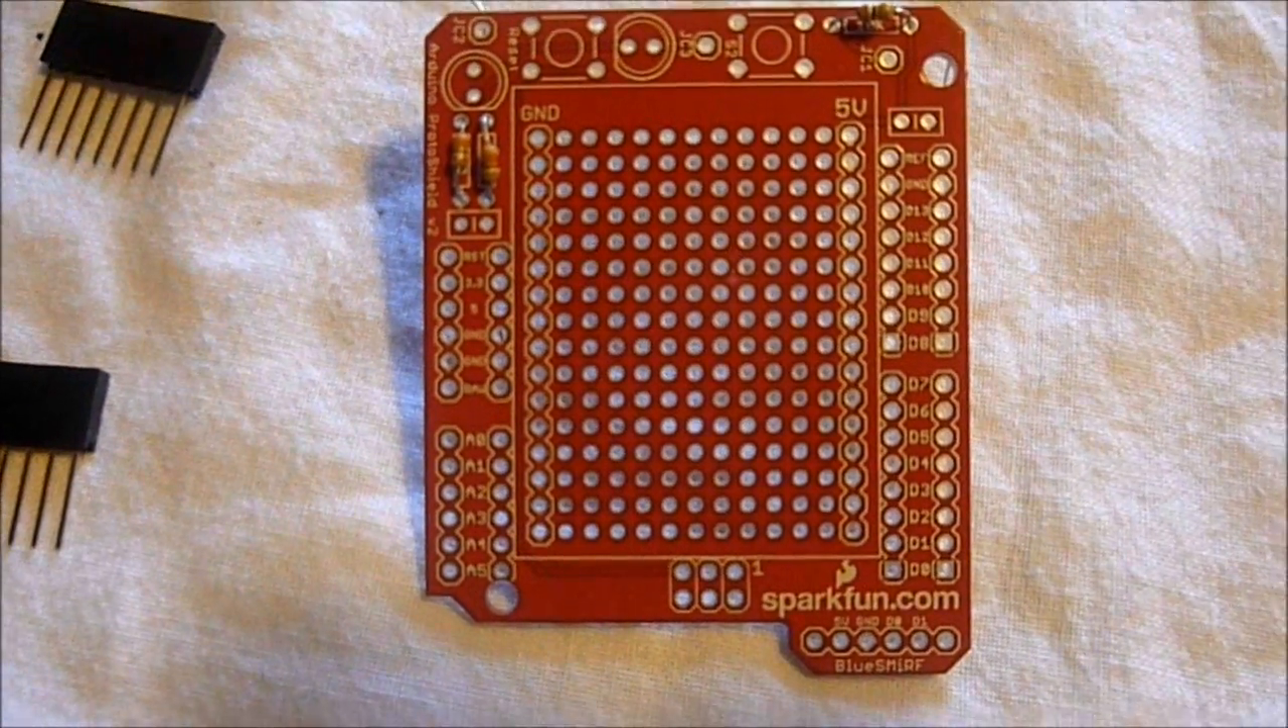I've put the two 330 ohm resistors into the board on the left hand side.